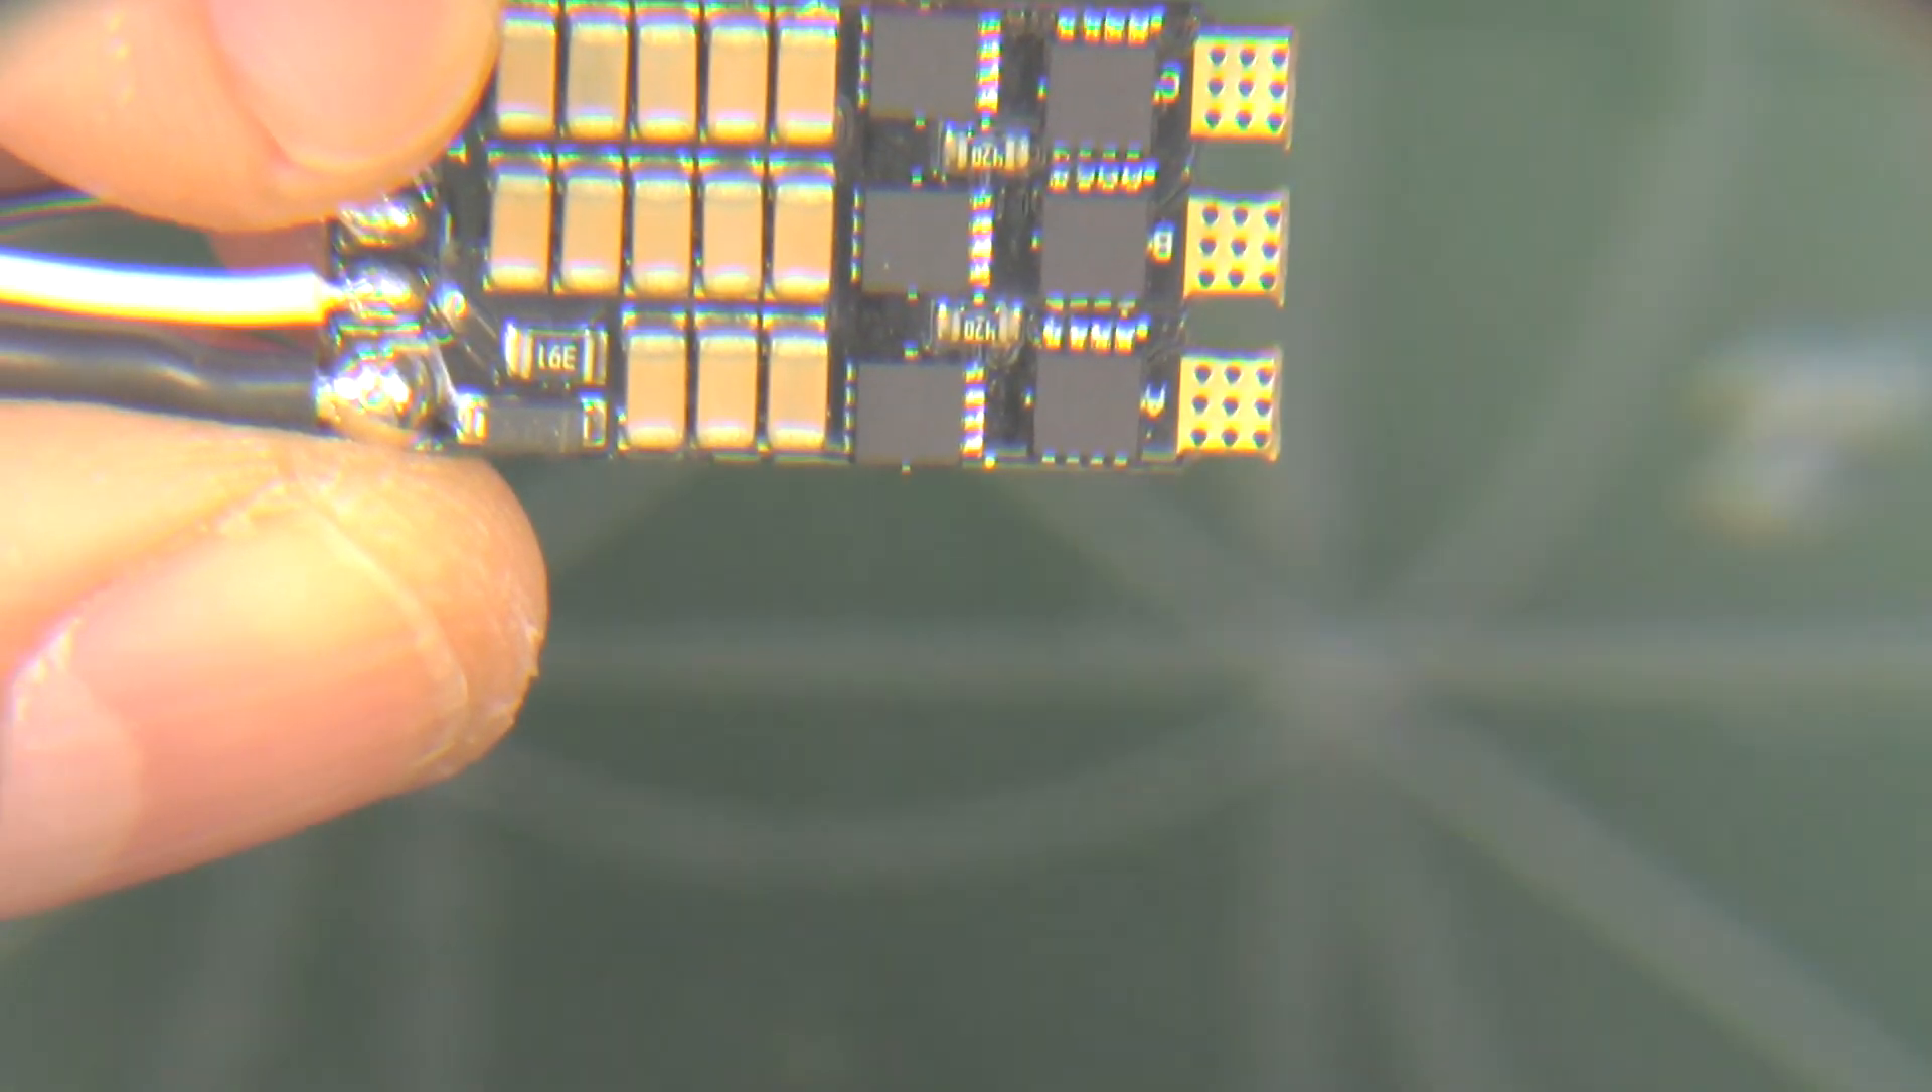I removed the shrink wrap and the heat sink.